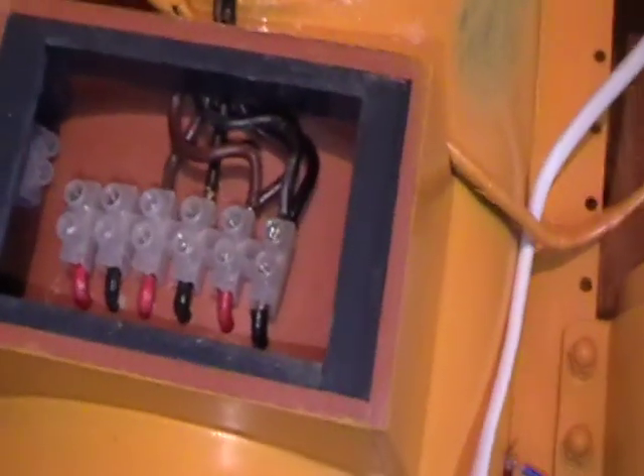And at the top I've made a box with all the terminals for each of the motors.